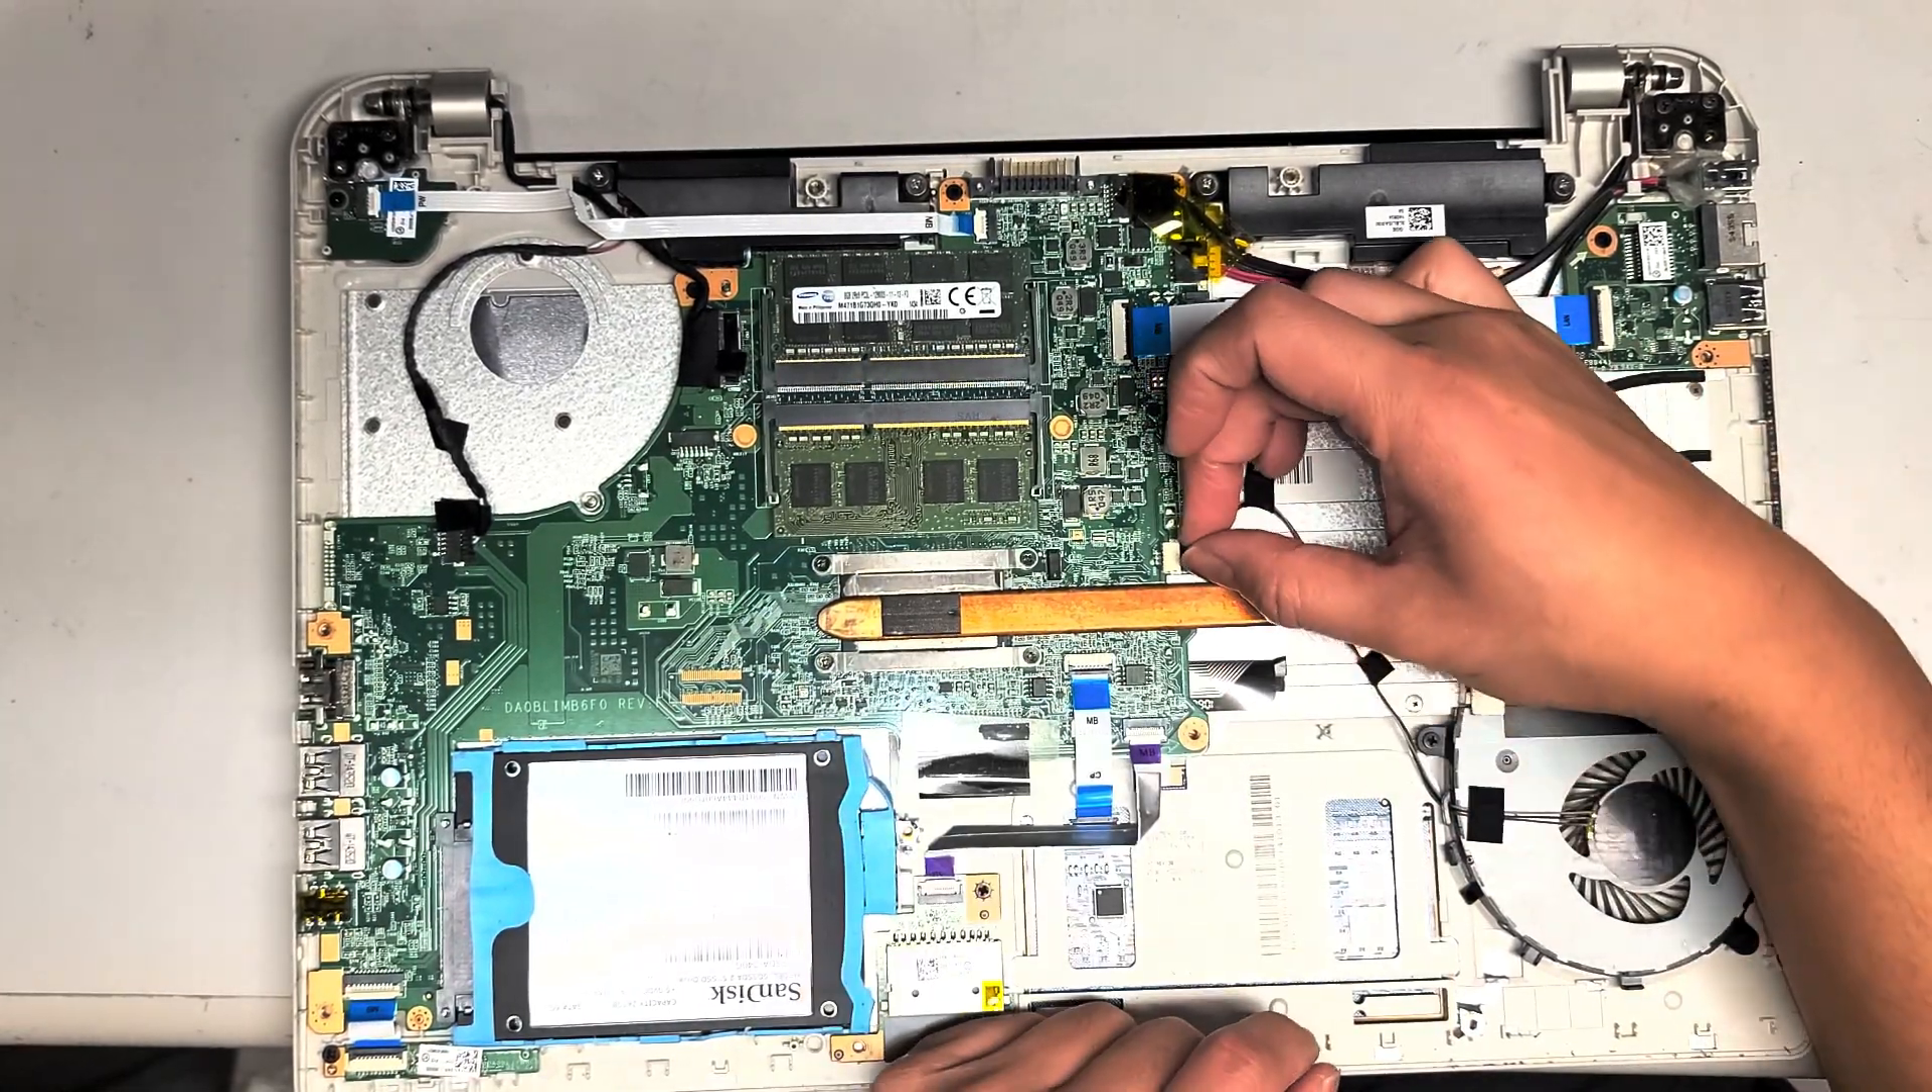So you got the cover off.